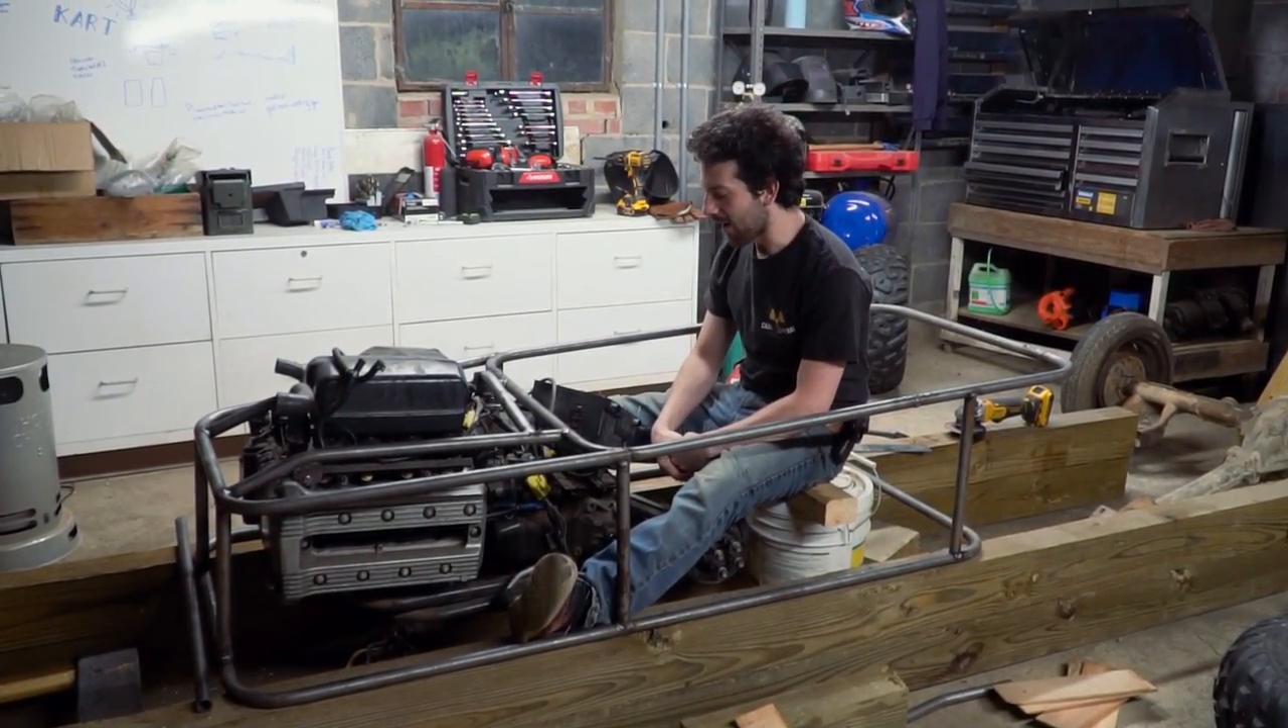I think it's very promising, especially since we got the front end looking better. And, the engine hung in the chassis as well.